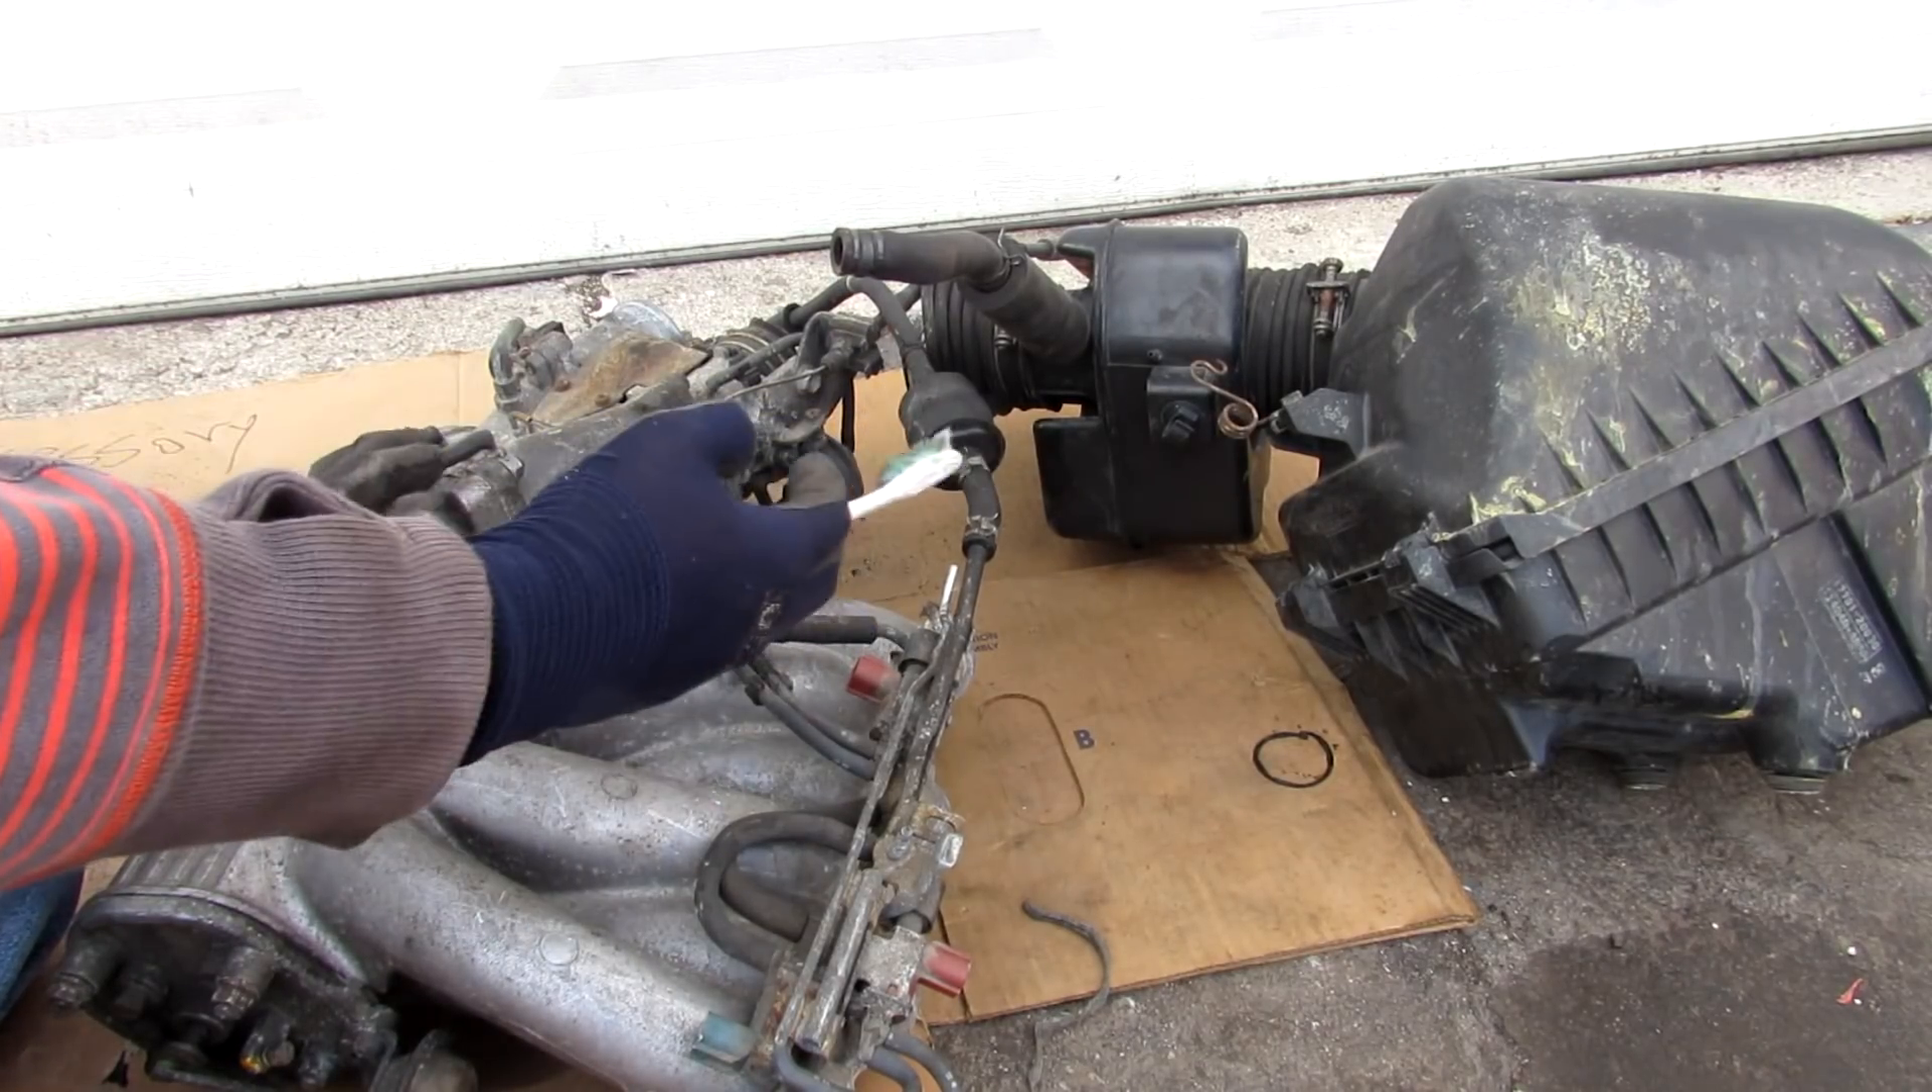Here we have the entire air intake system removed from the vehicle starting here with the air box.